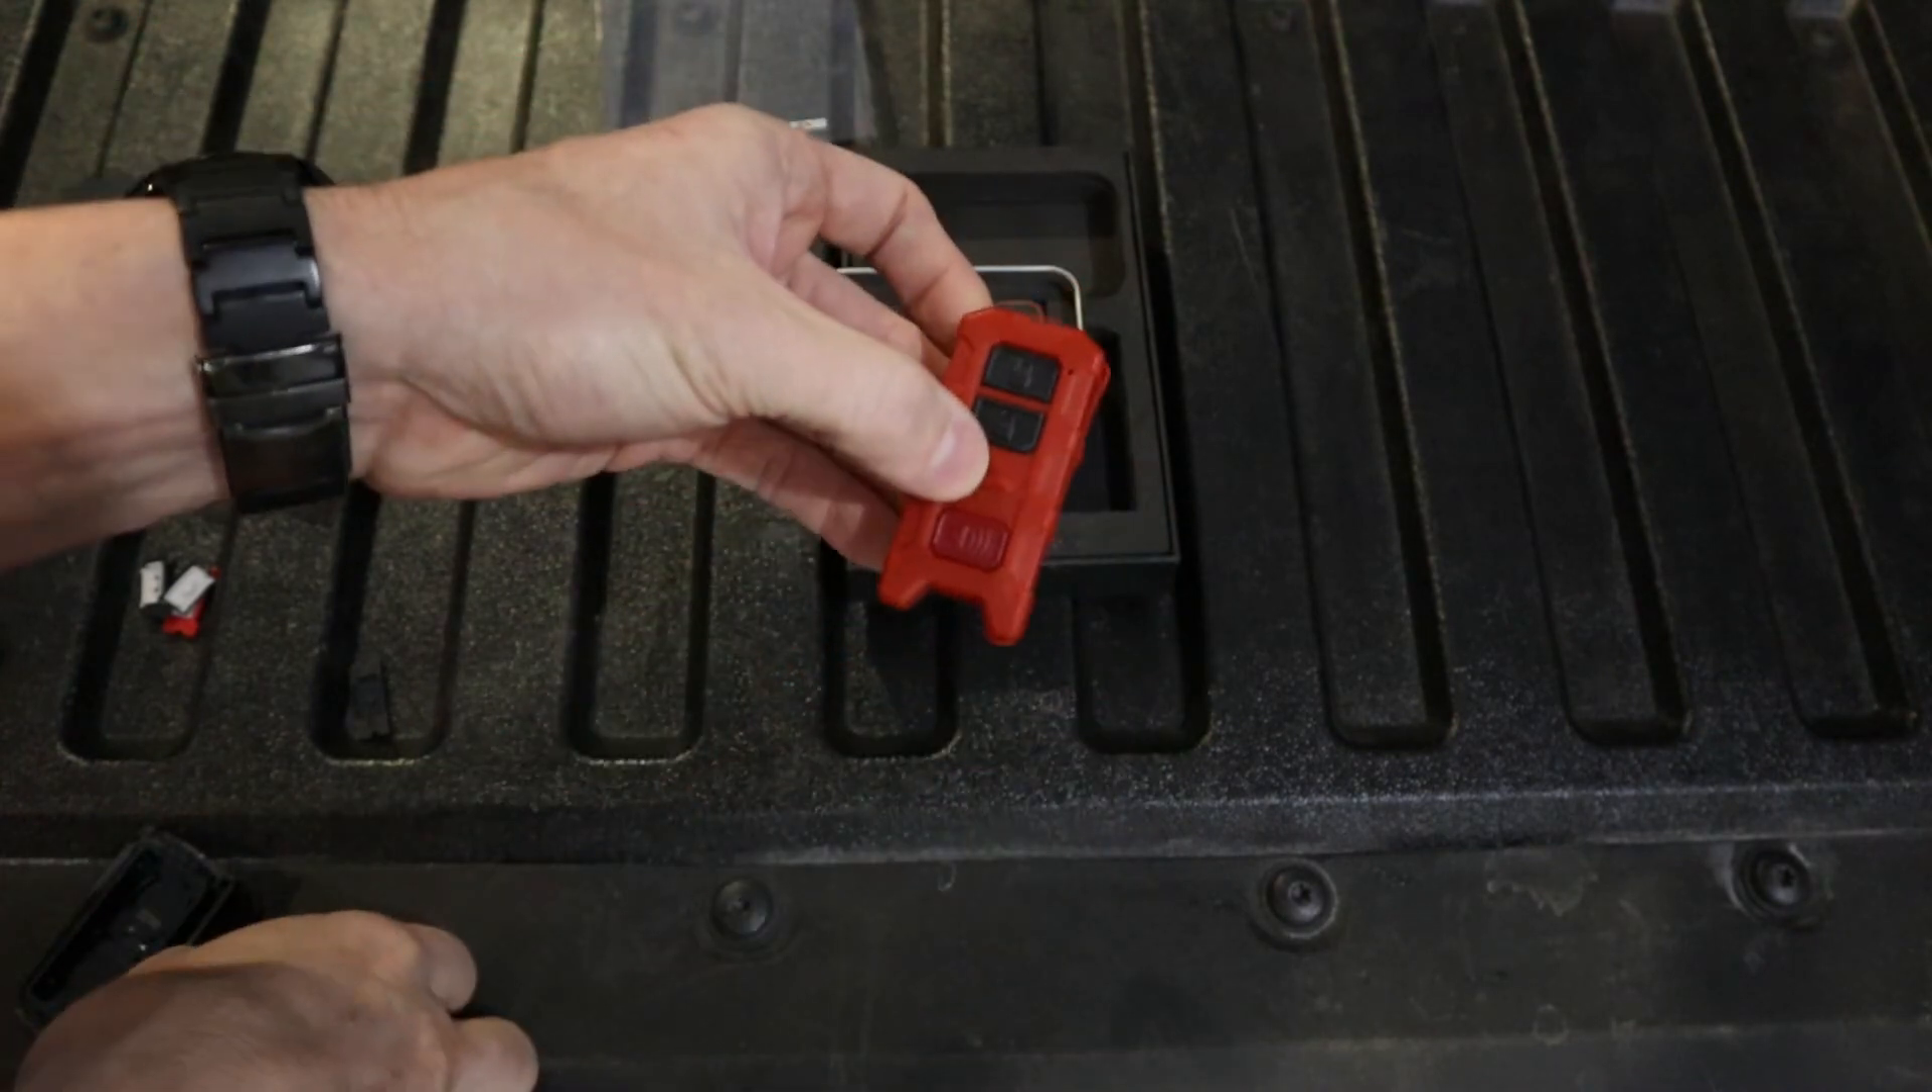So now we got the silicone cover on there.